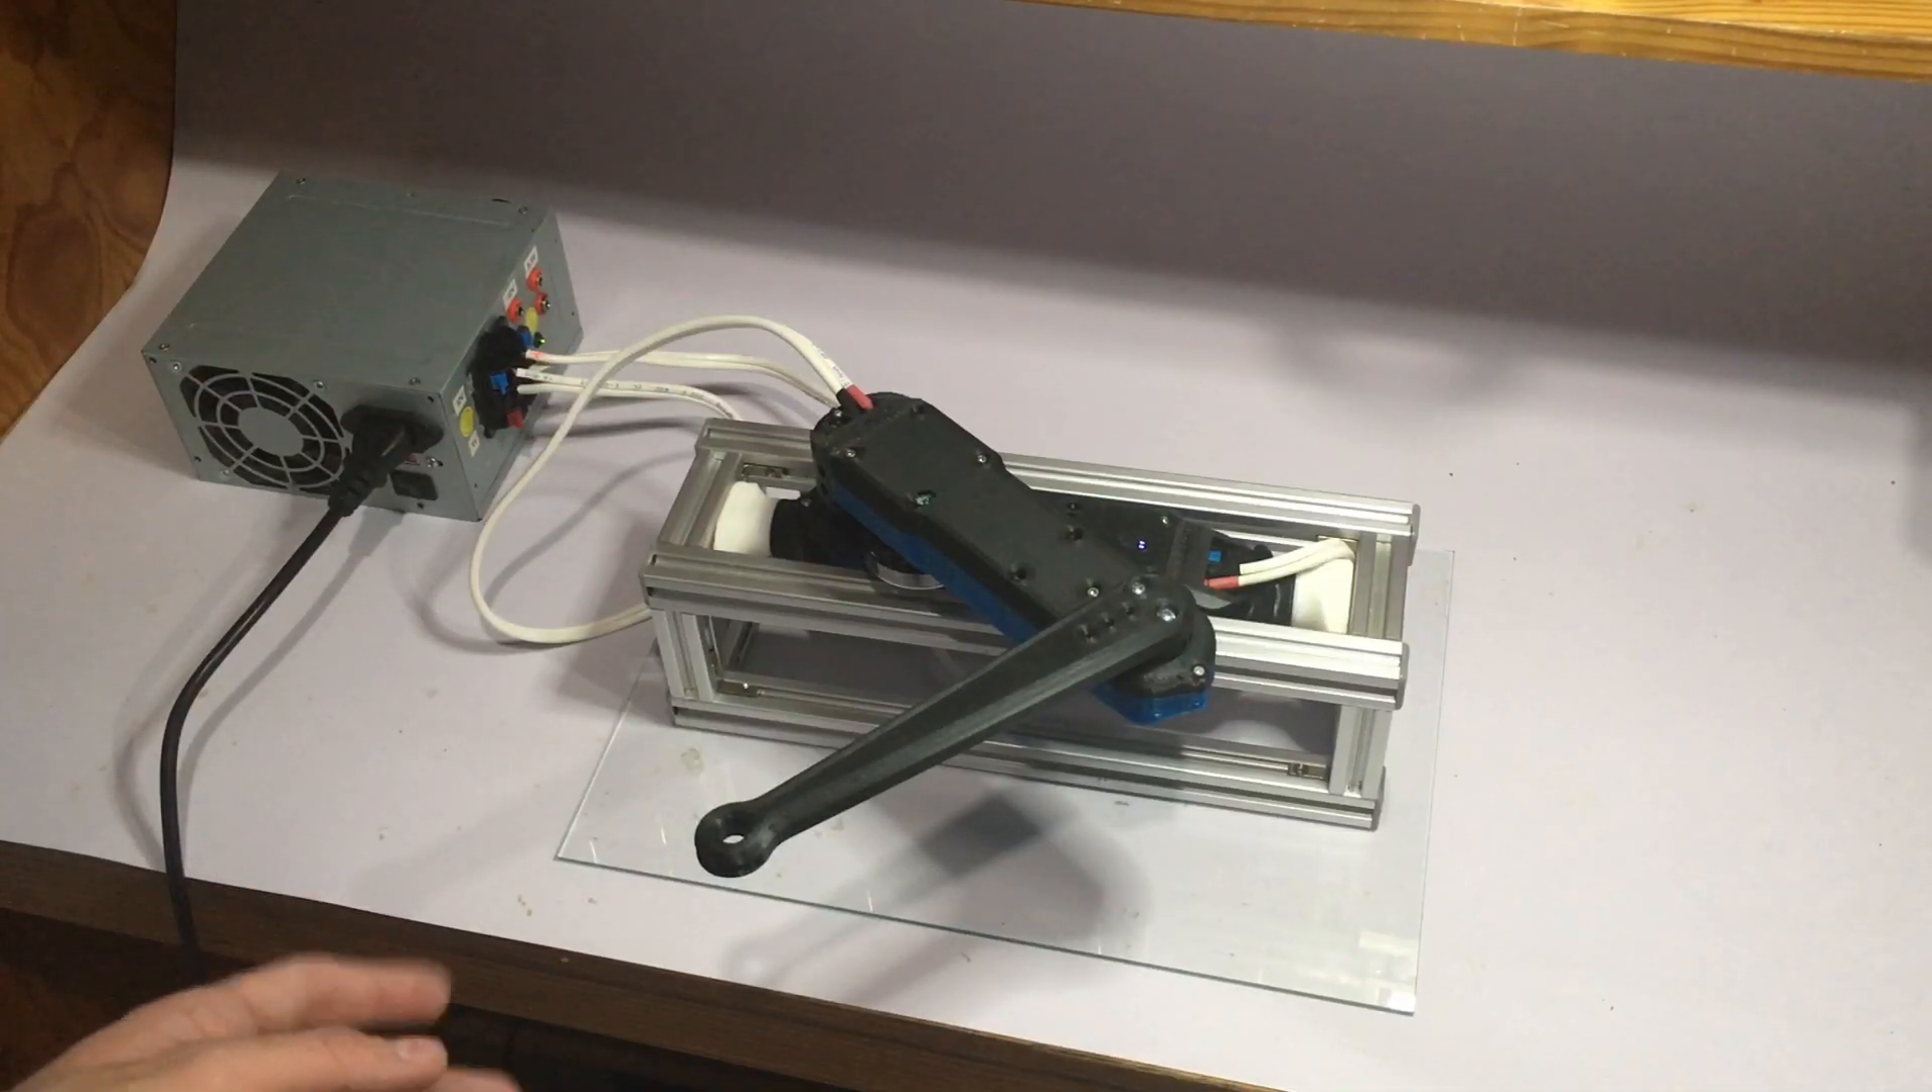I finished the assembly of the whole leg.